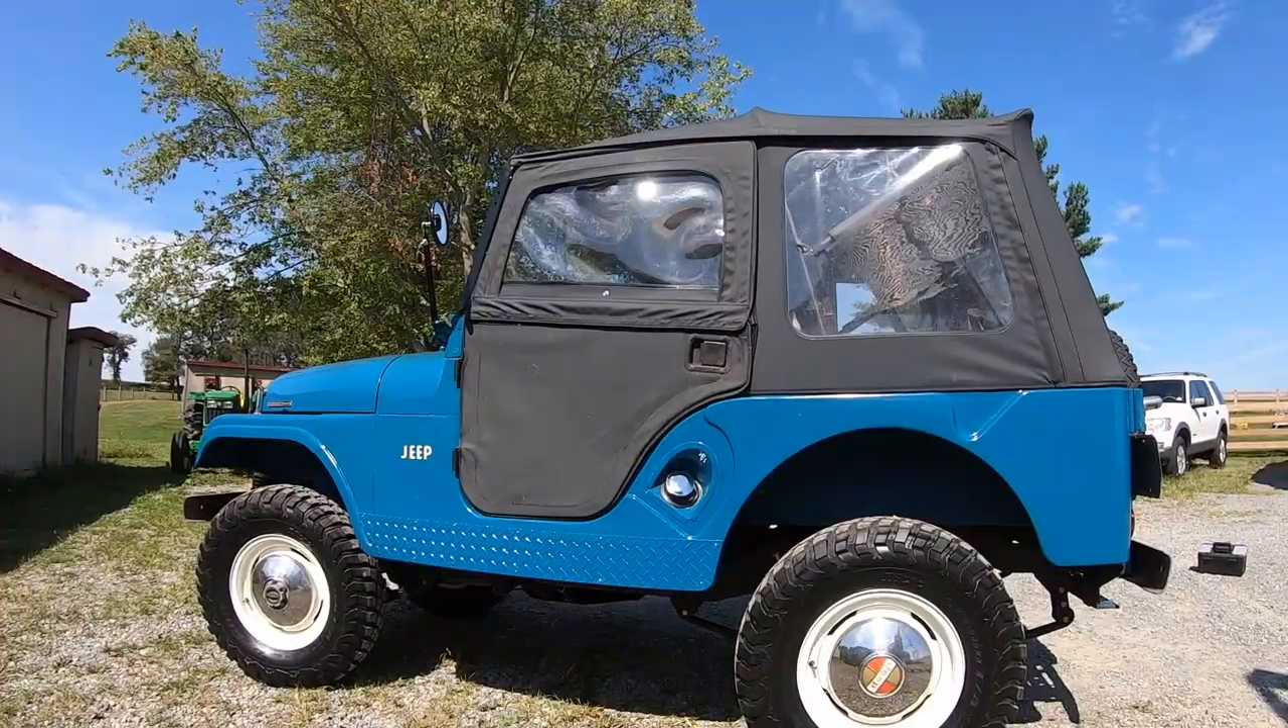So there you have it, there's the install of my used Bestop super top on my 1965 CJ5, on in time for winter and for fall.